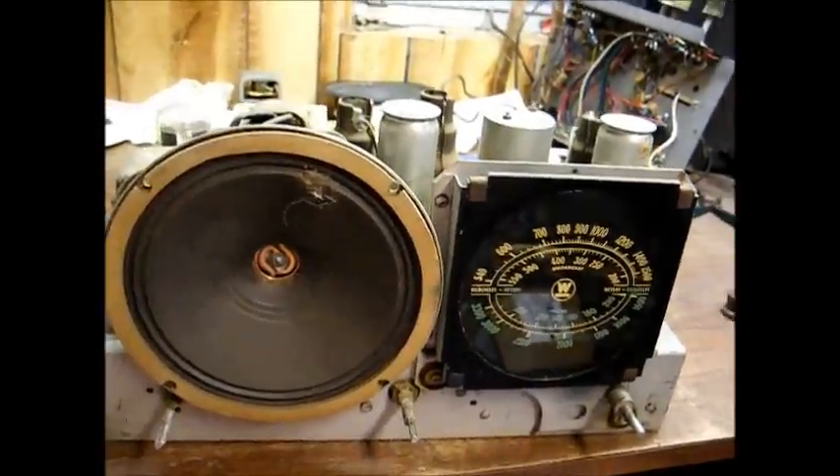Okay, here's the chassis removed from the cabinet.